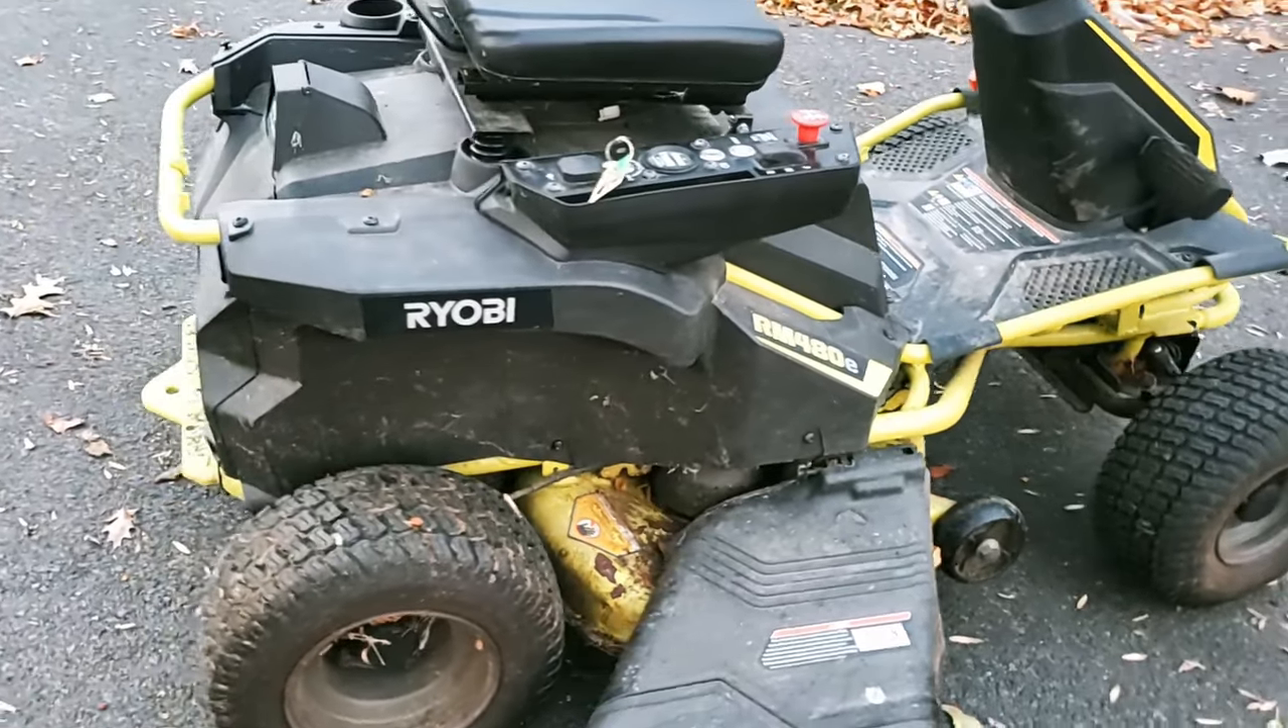So here's this ryobi riding mower all back together out in the driveway ready to cut grass.